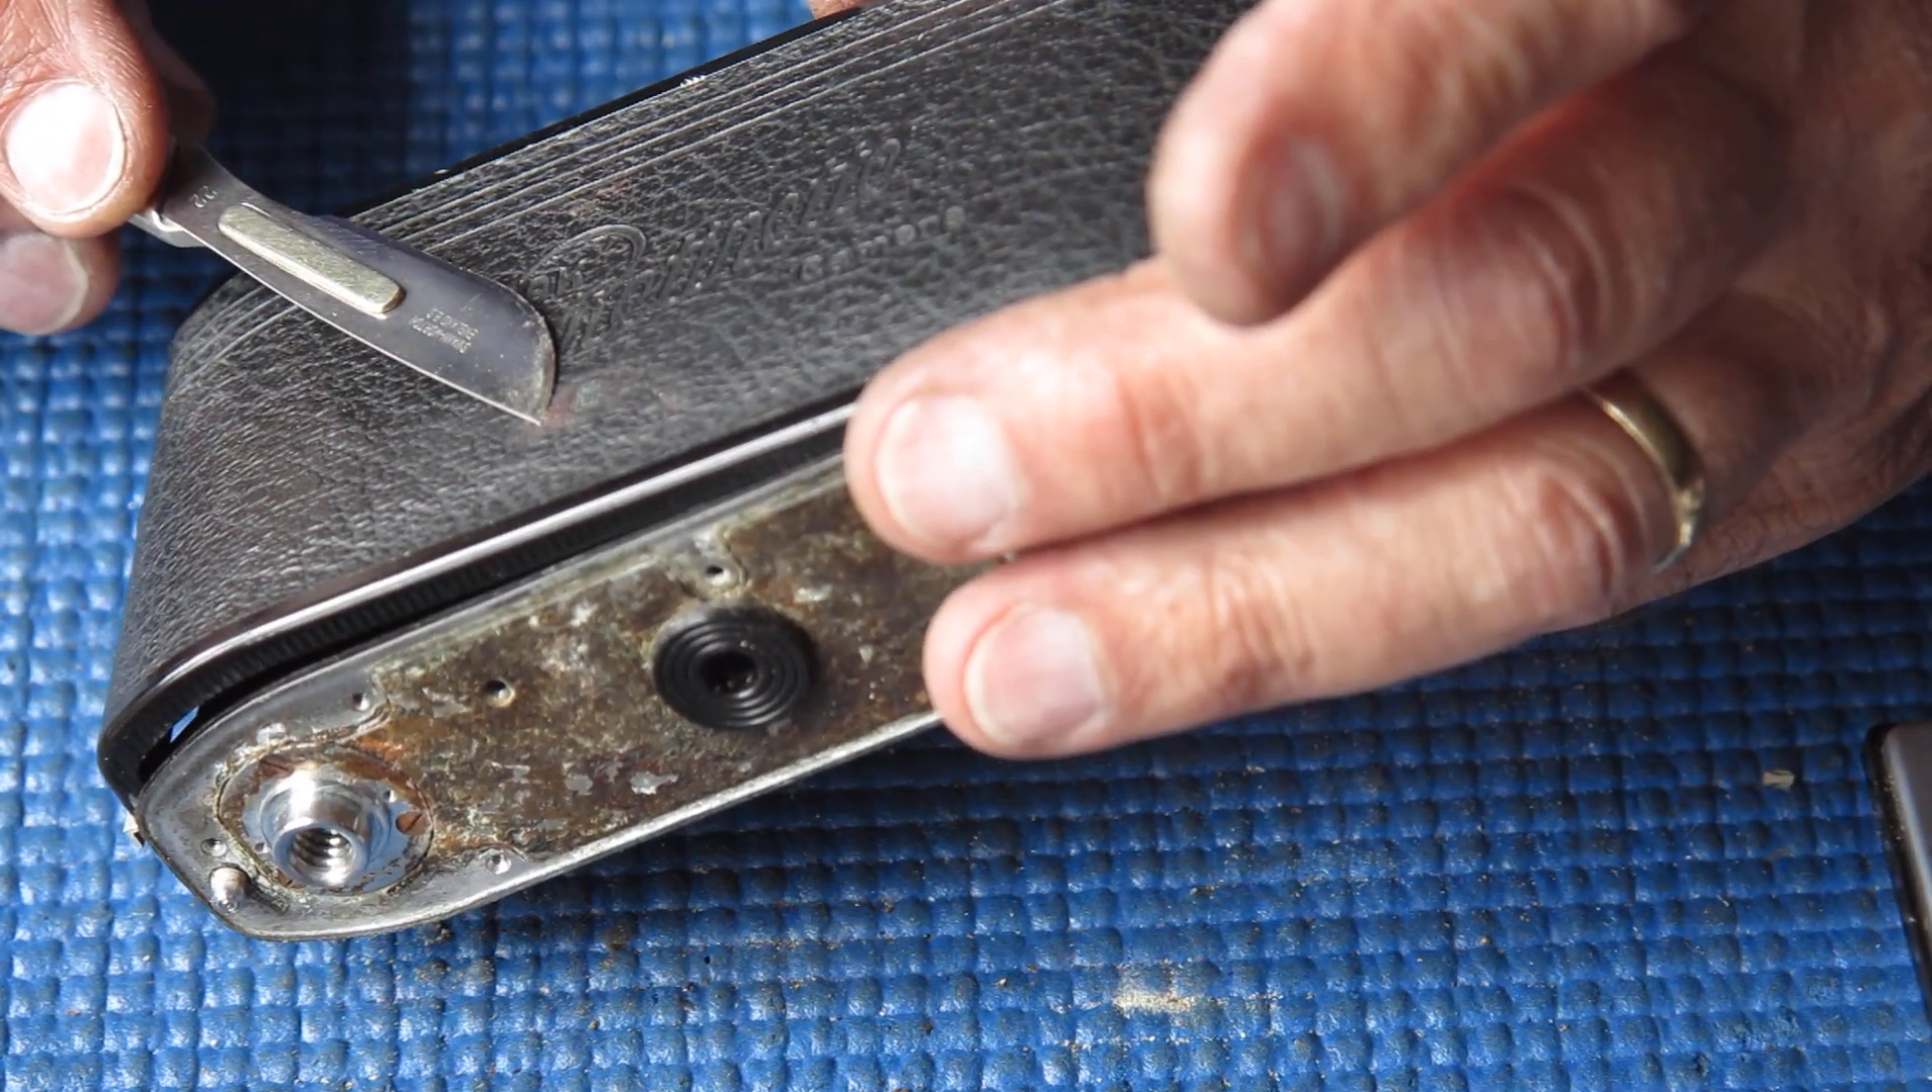I've got to get that casting nice and clean. I've also got to remove the leatherette from the back of the camera.